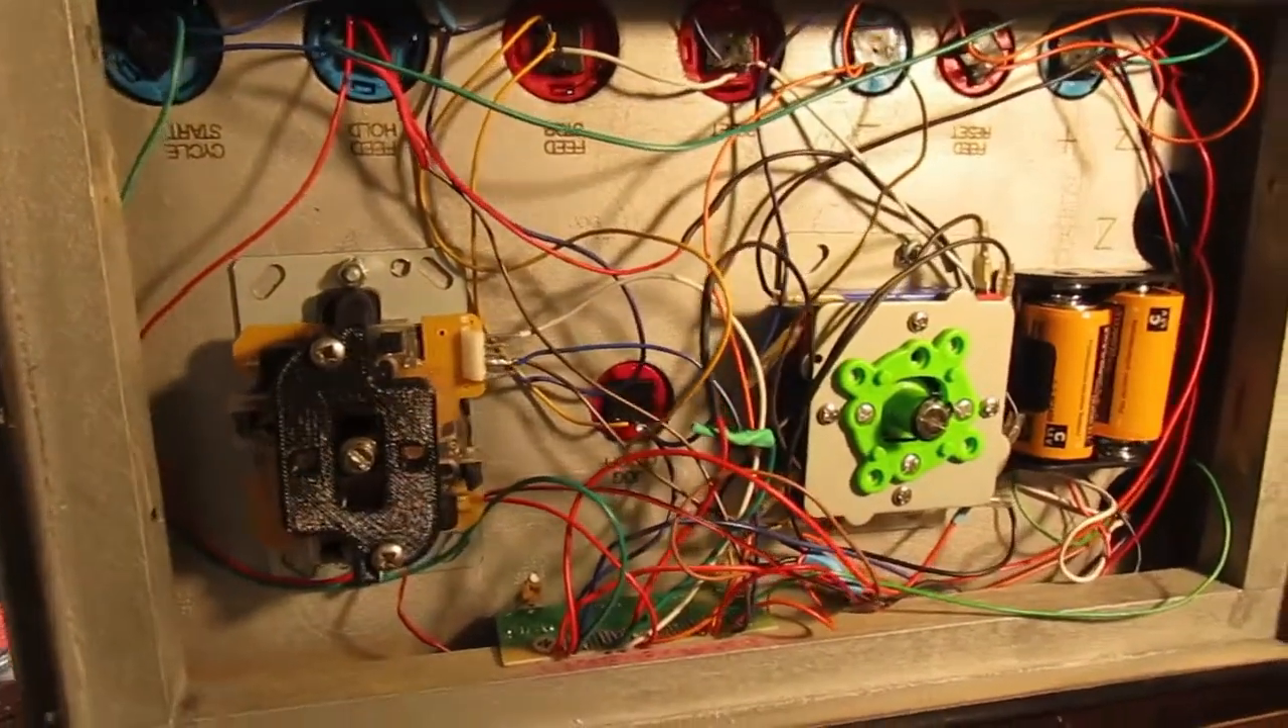Here's the remote with the wiring done.